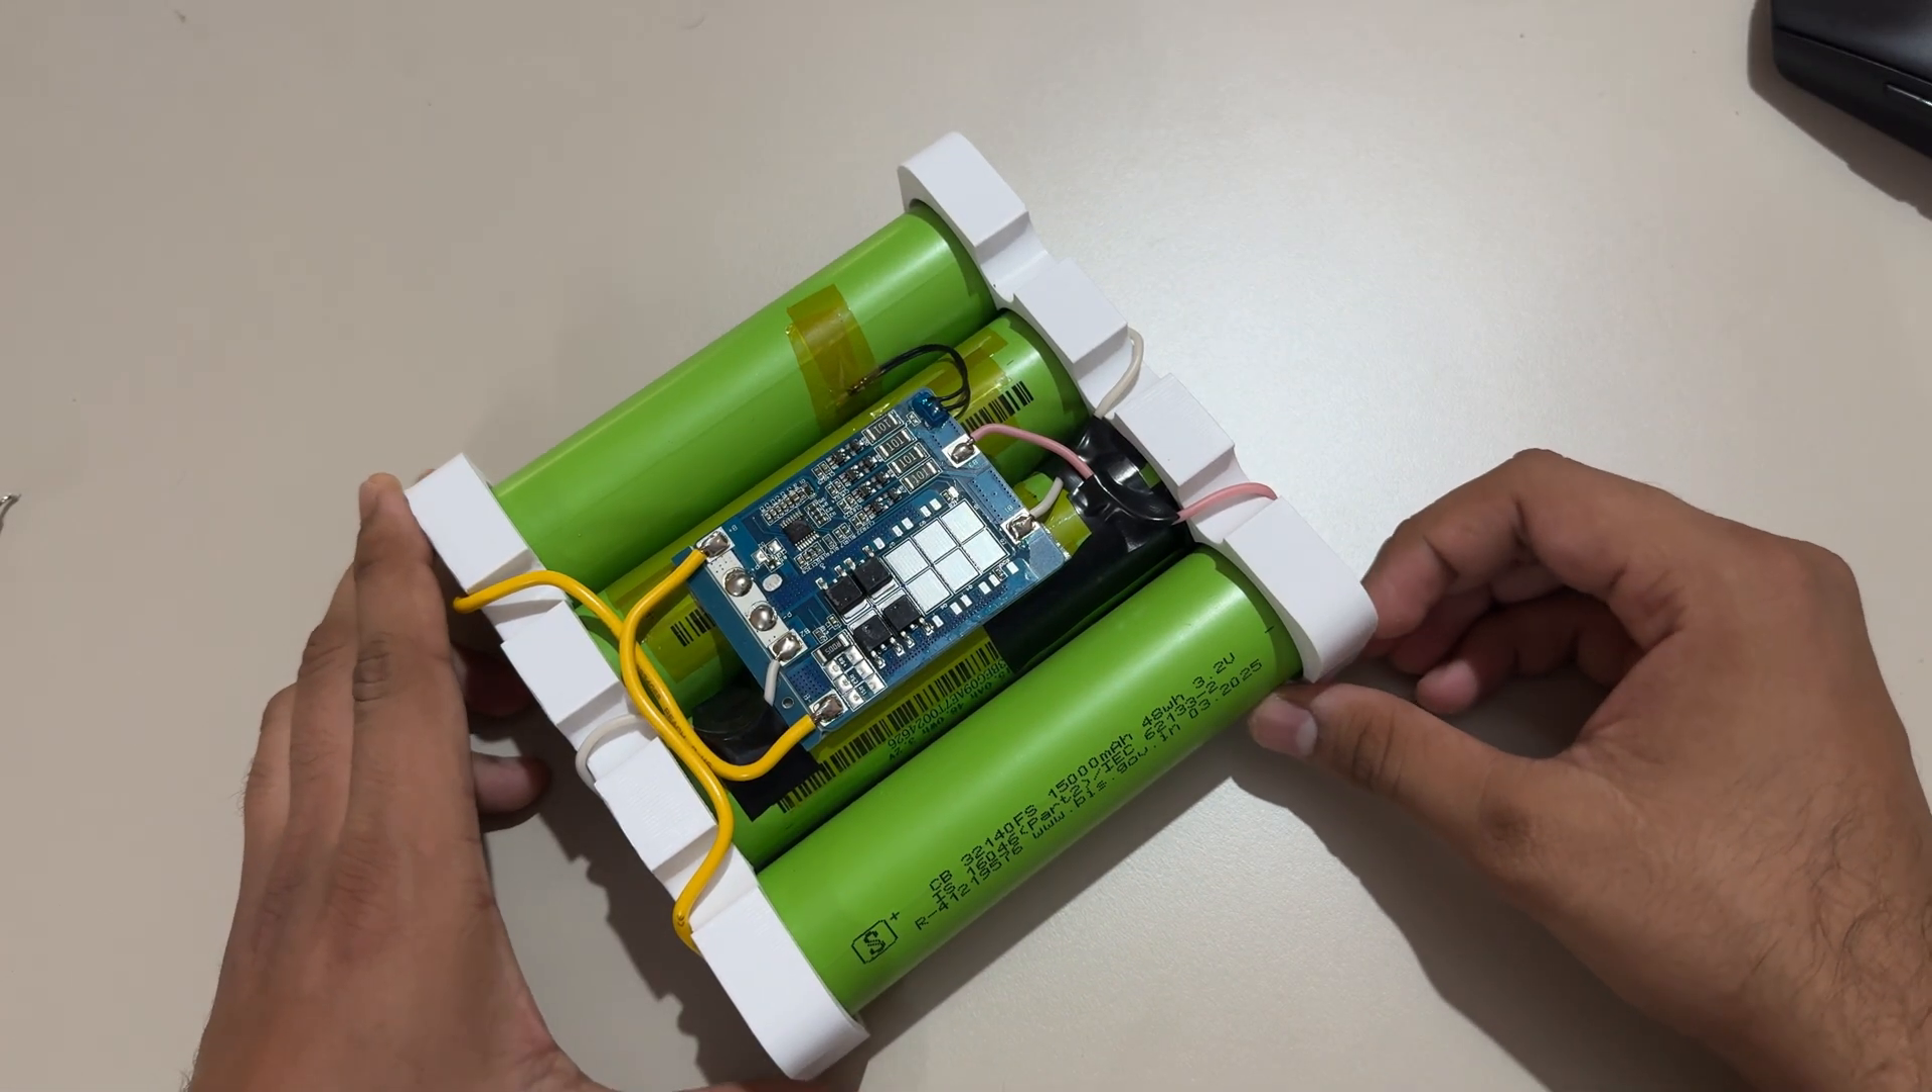Okay so I have assembled this back using this cells so these are four cells connected in series and this is the BMS that I have connected it.